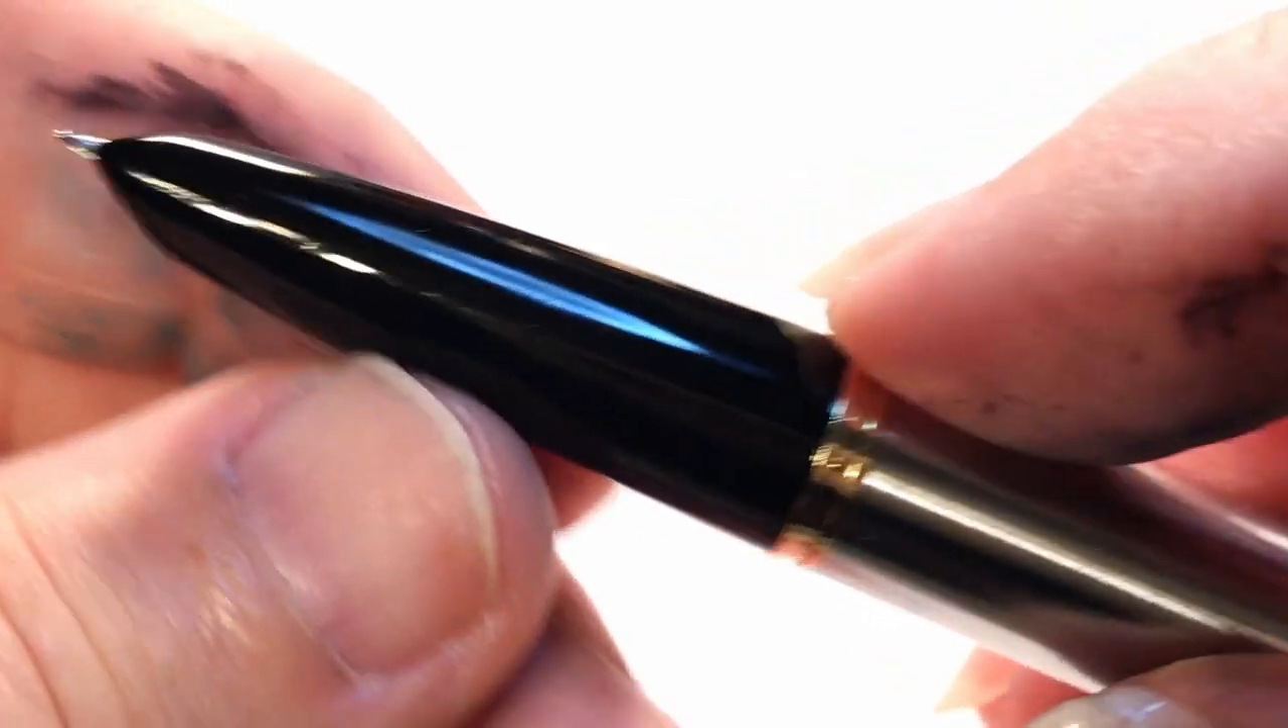There i've got the hood together now let's take a look at the piston mechanism.